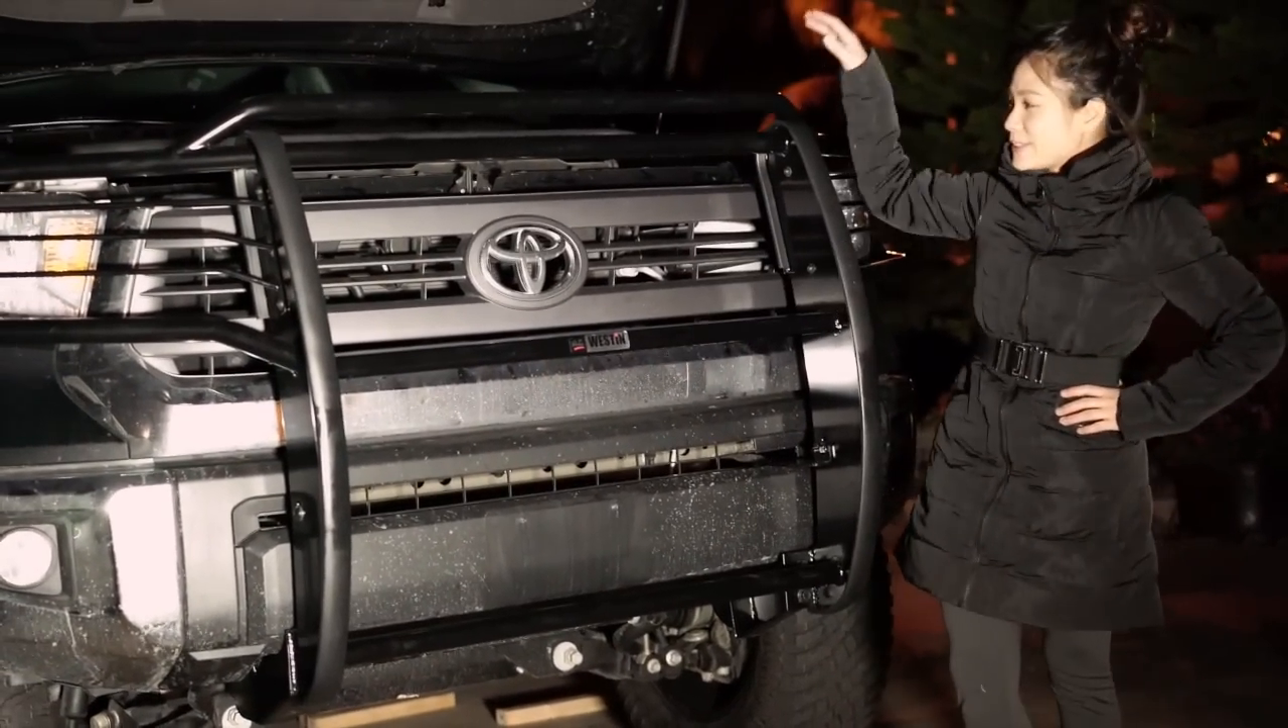I just finished putting on the grill. It looks pretty cool. This is the finished product.